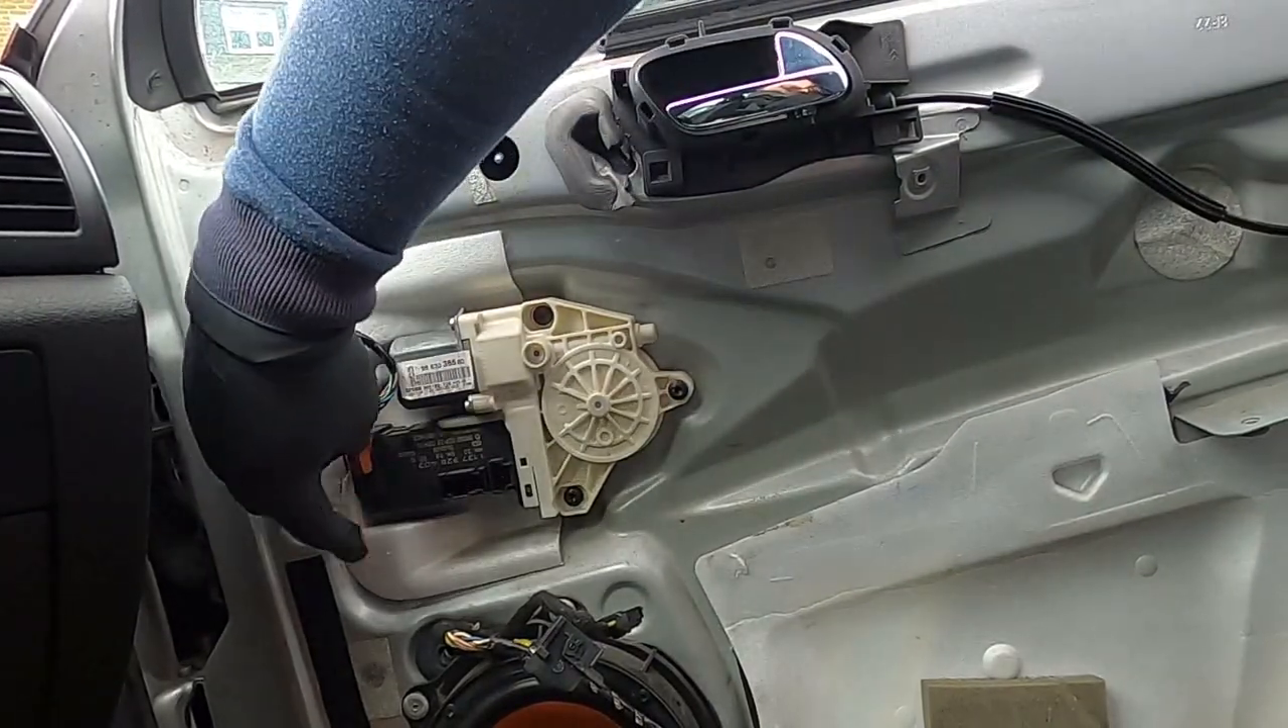Okay so the window electric window motor is back in.